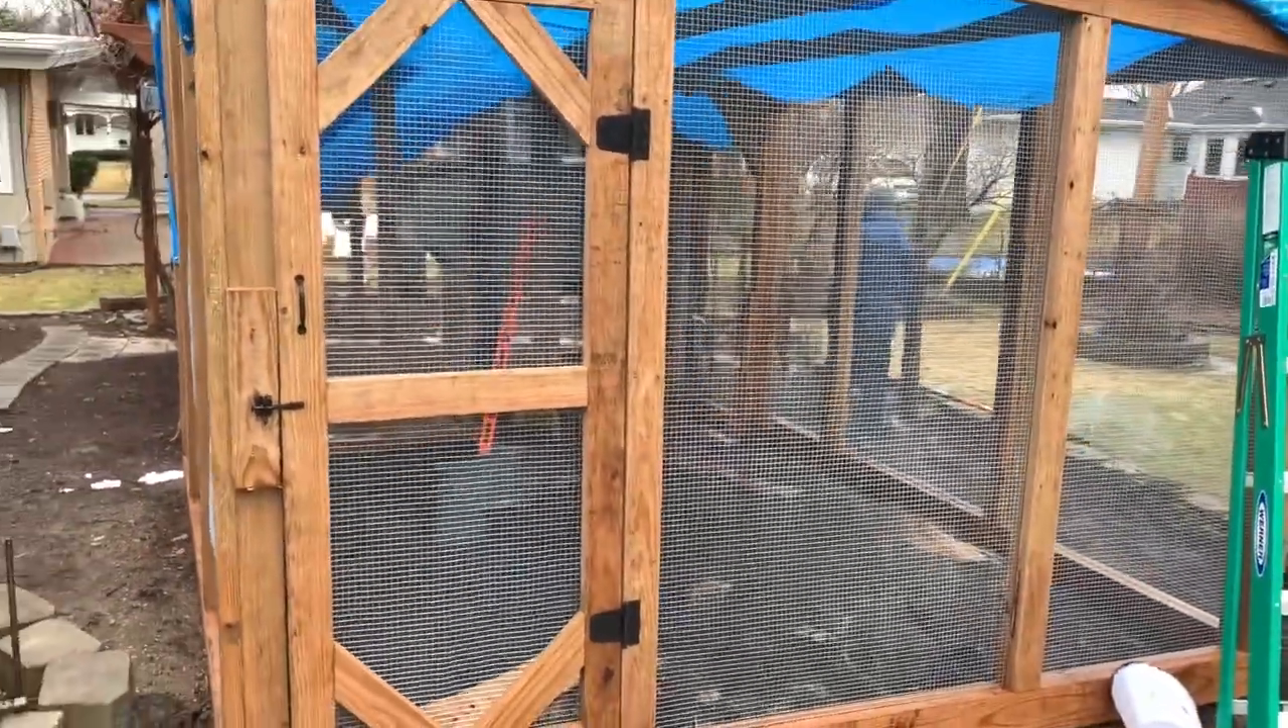We just finished making the door yesterday so I have to put another couple locks on it.